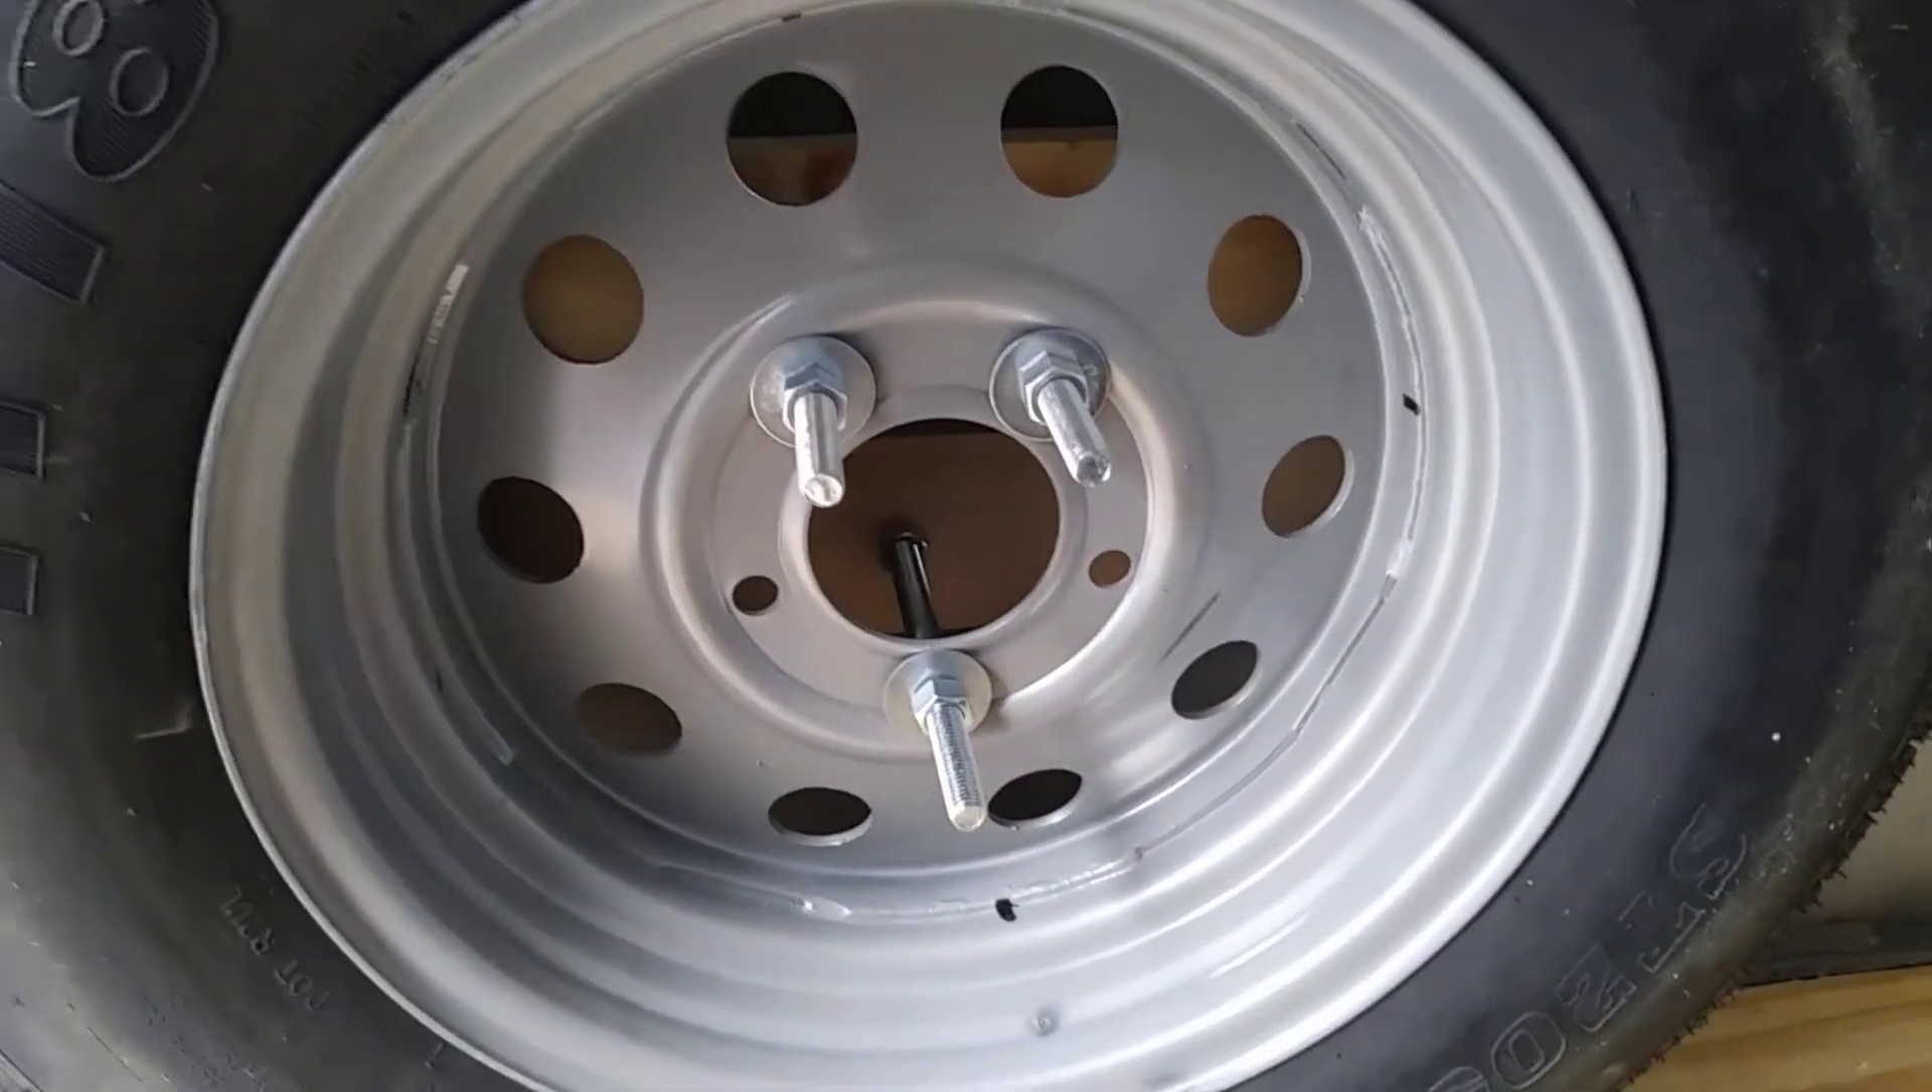But so I've got the washers on there just to make sure the bolts gonna hold on there good and then I just have it hand tighten so that way I don't need tools to take this off.